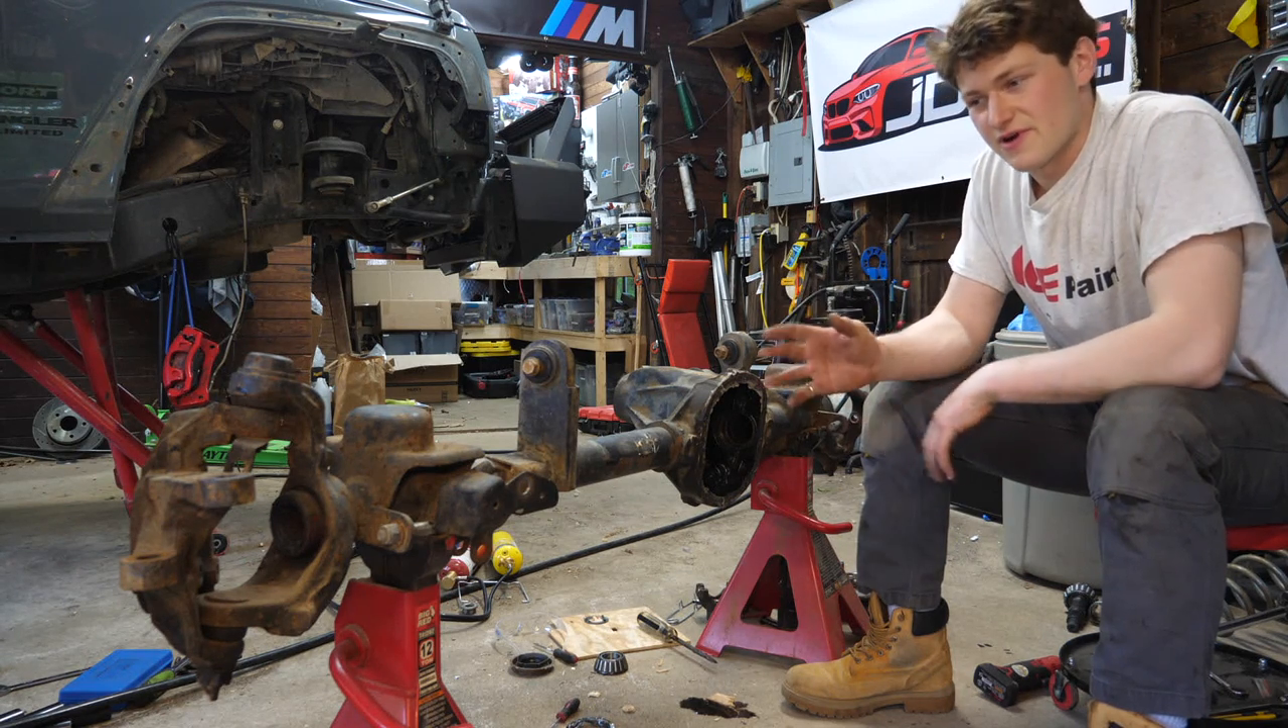All right, so we've got the front axle completely torn down. It's stripped down to nothing.